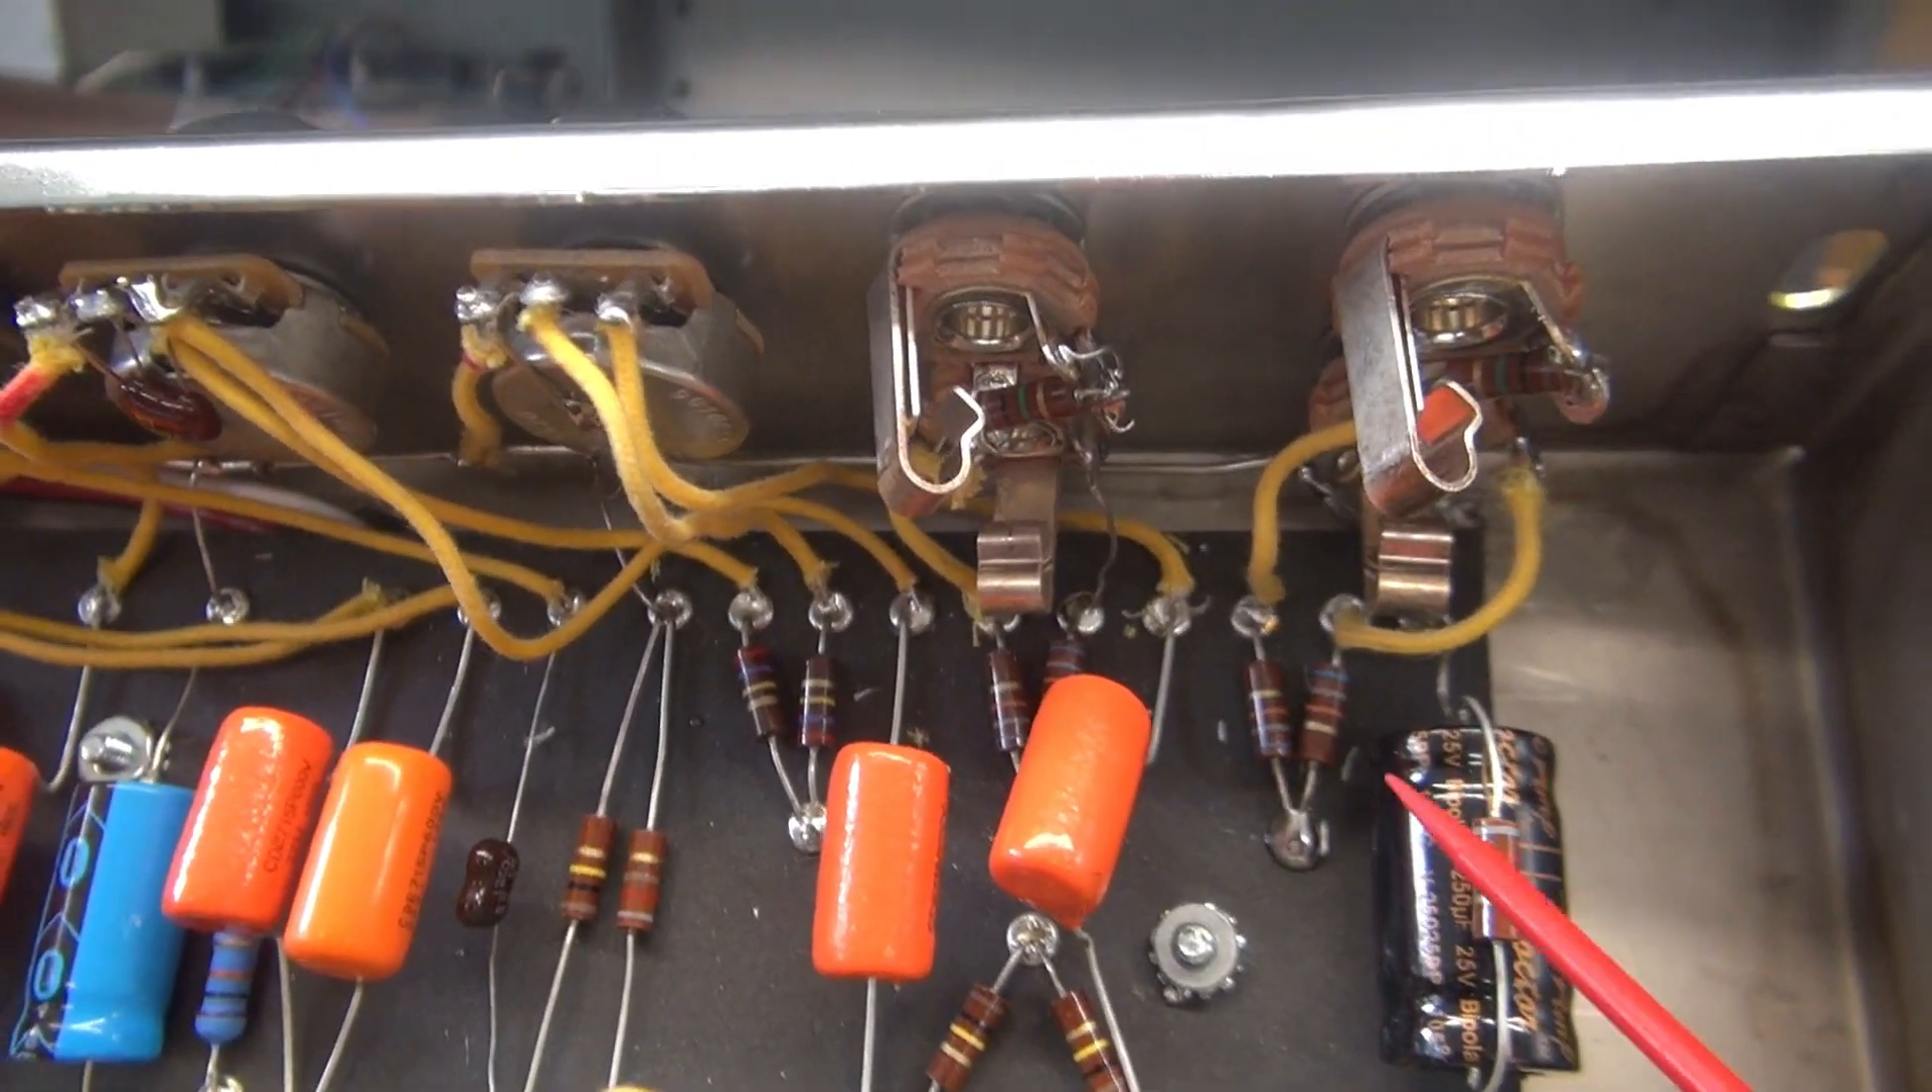Input jacks have been rewired nice and neat.